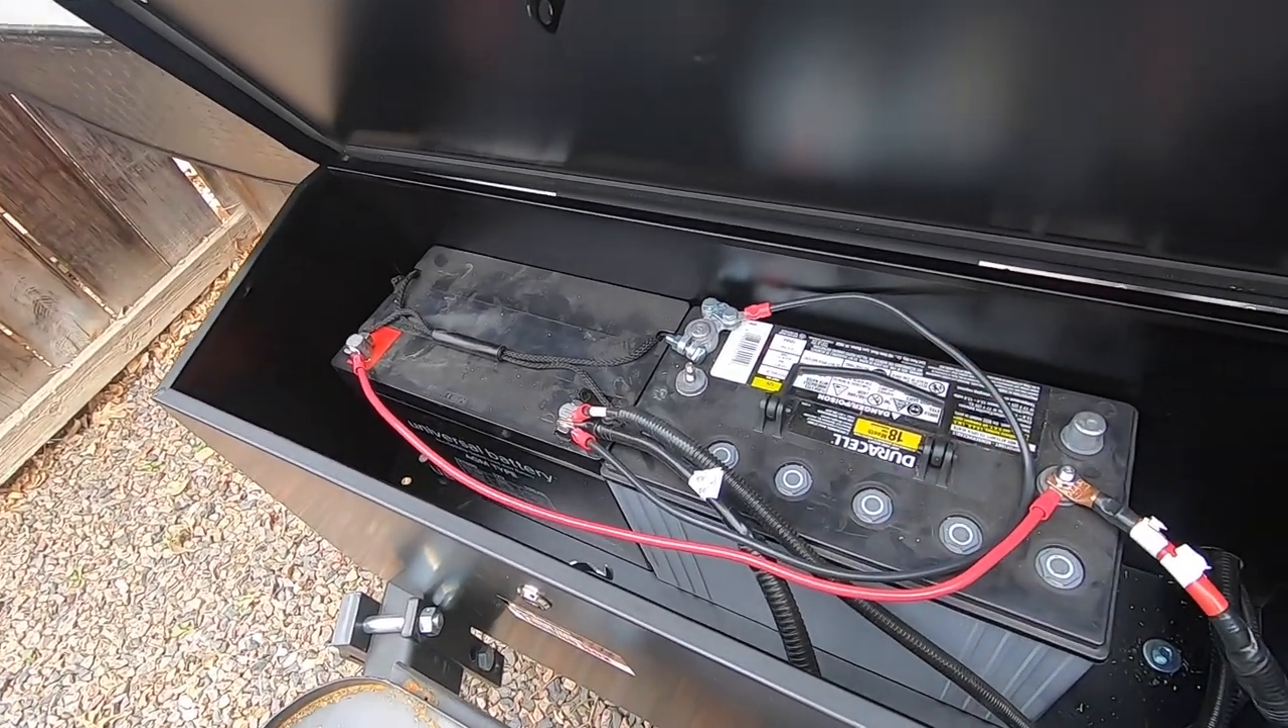Anyway the battery is now connected properly and you can see all of our connections here.